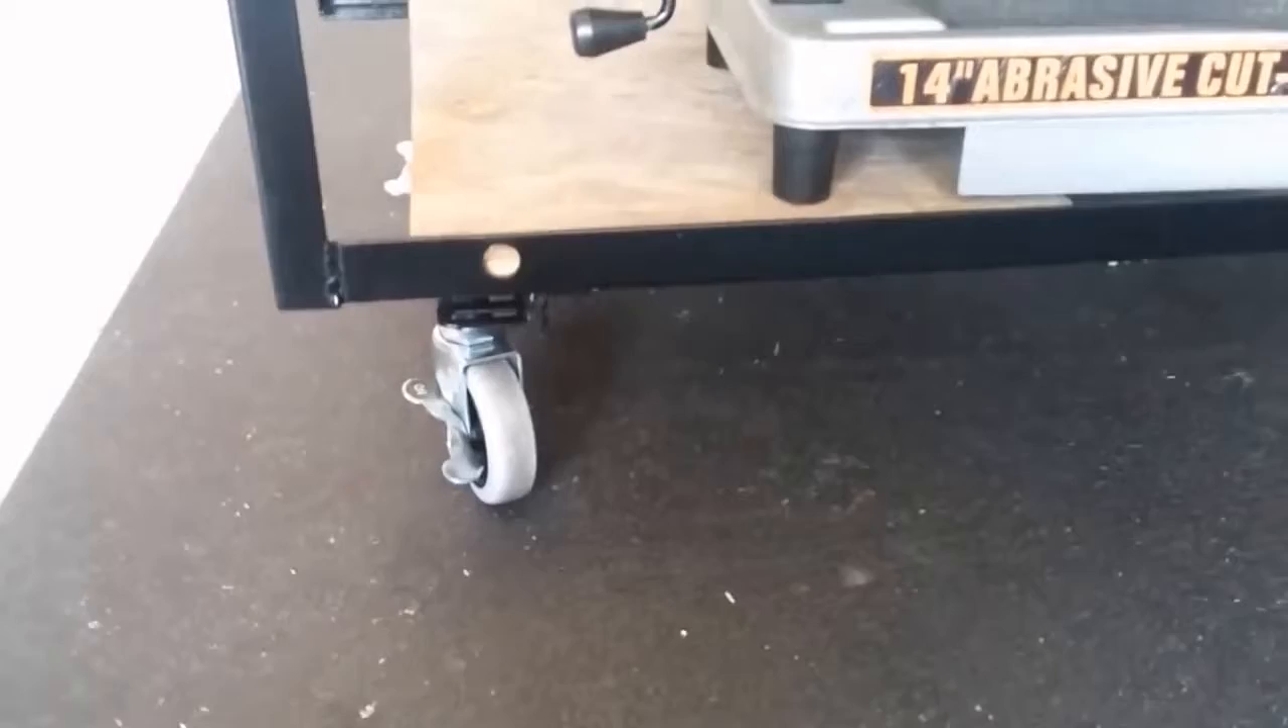We've got our casters on the bottom.